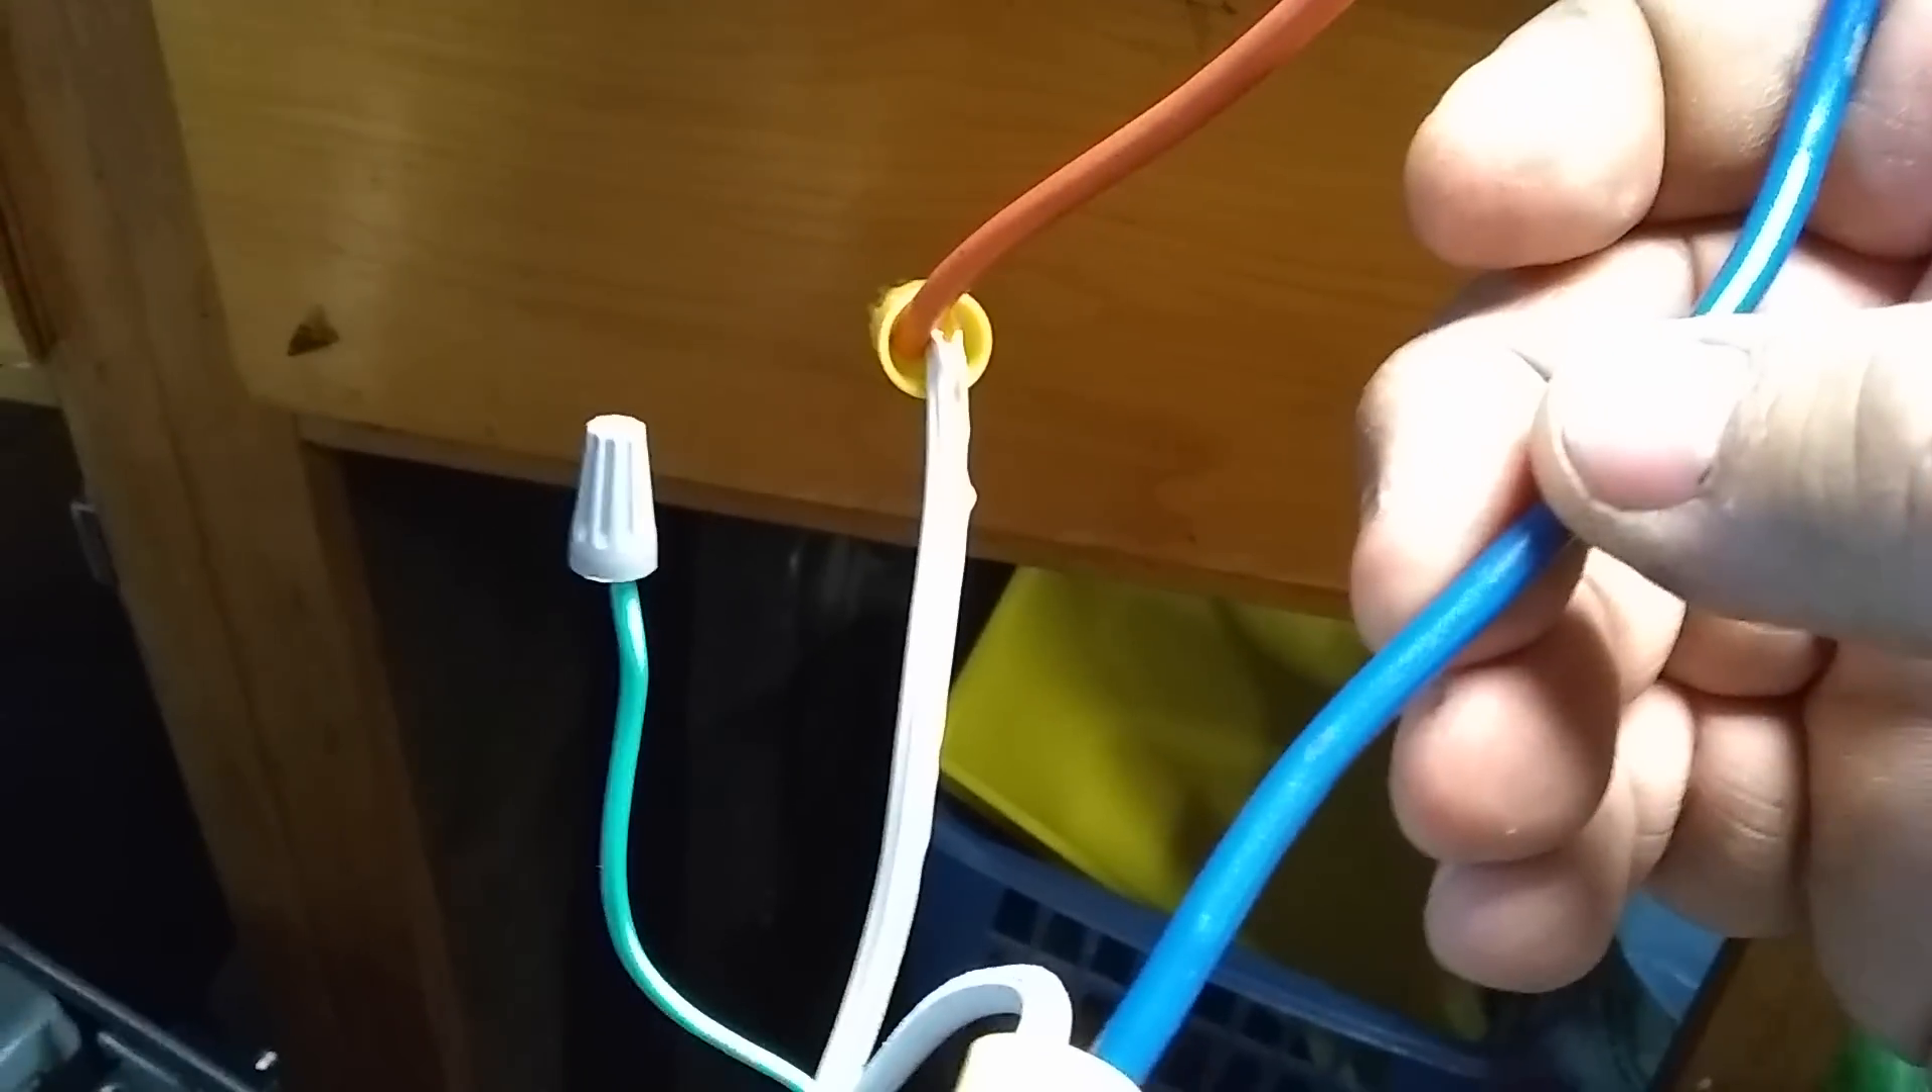And I just have the ground blocked off for now.